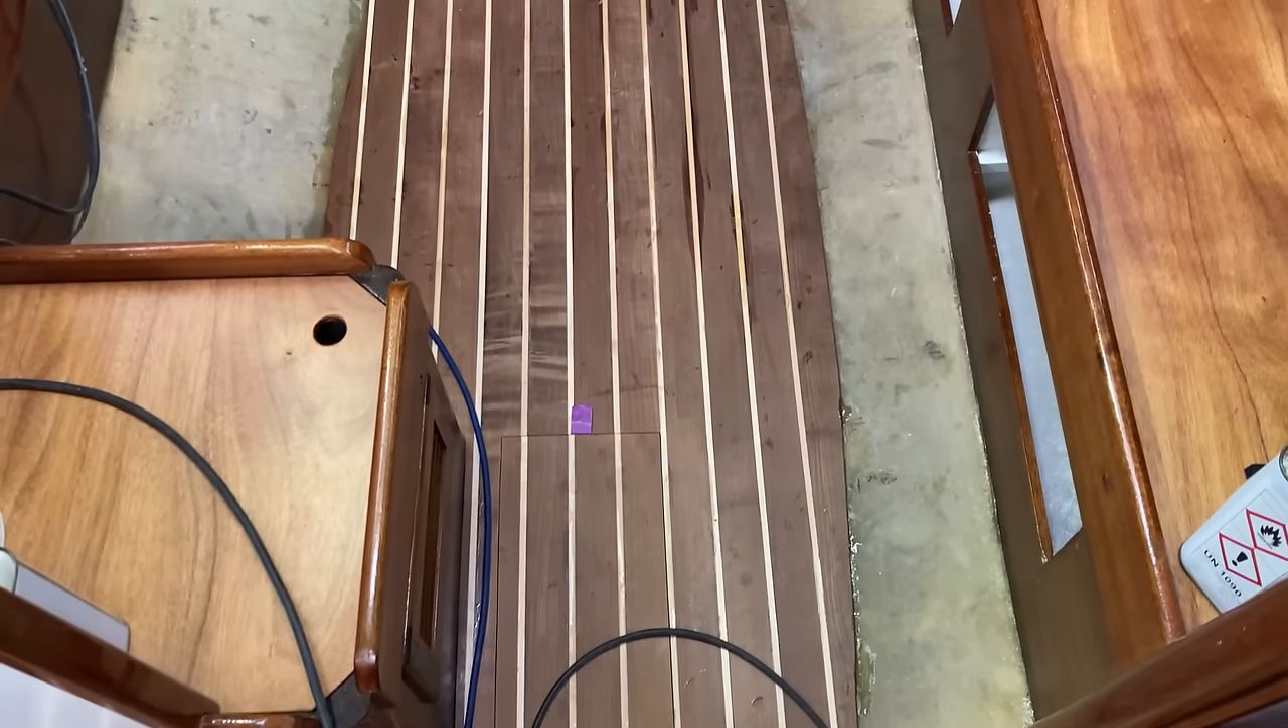So in the end of the last episode, I had got all the solid wood flooring down on the flat bits of the cabin sole.